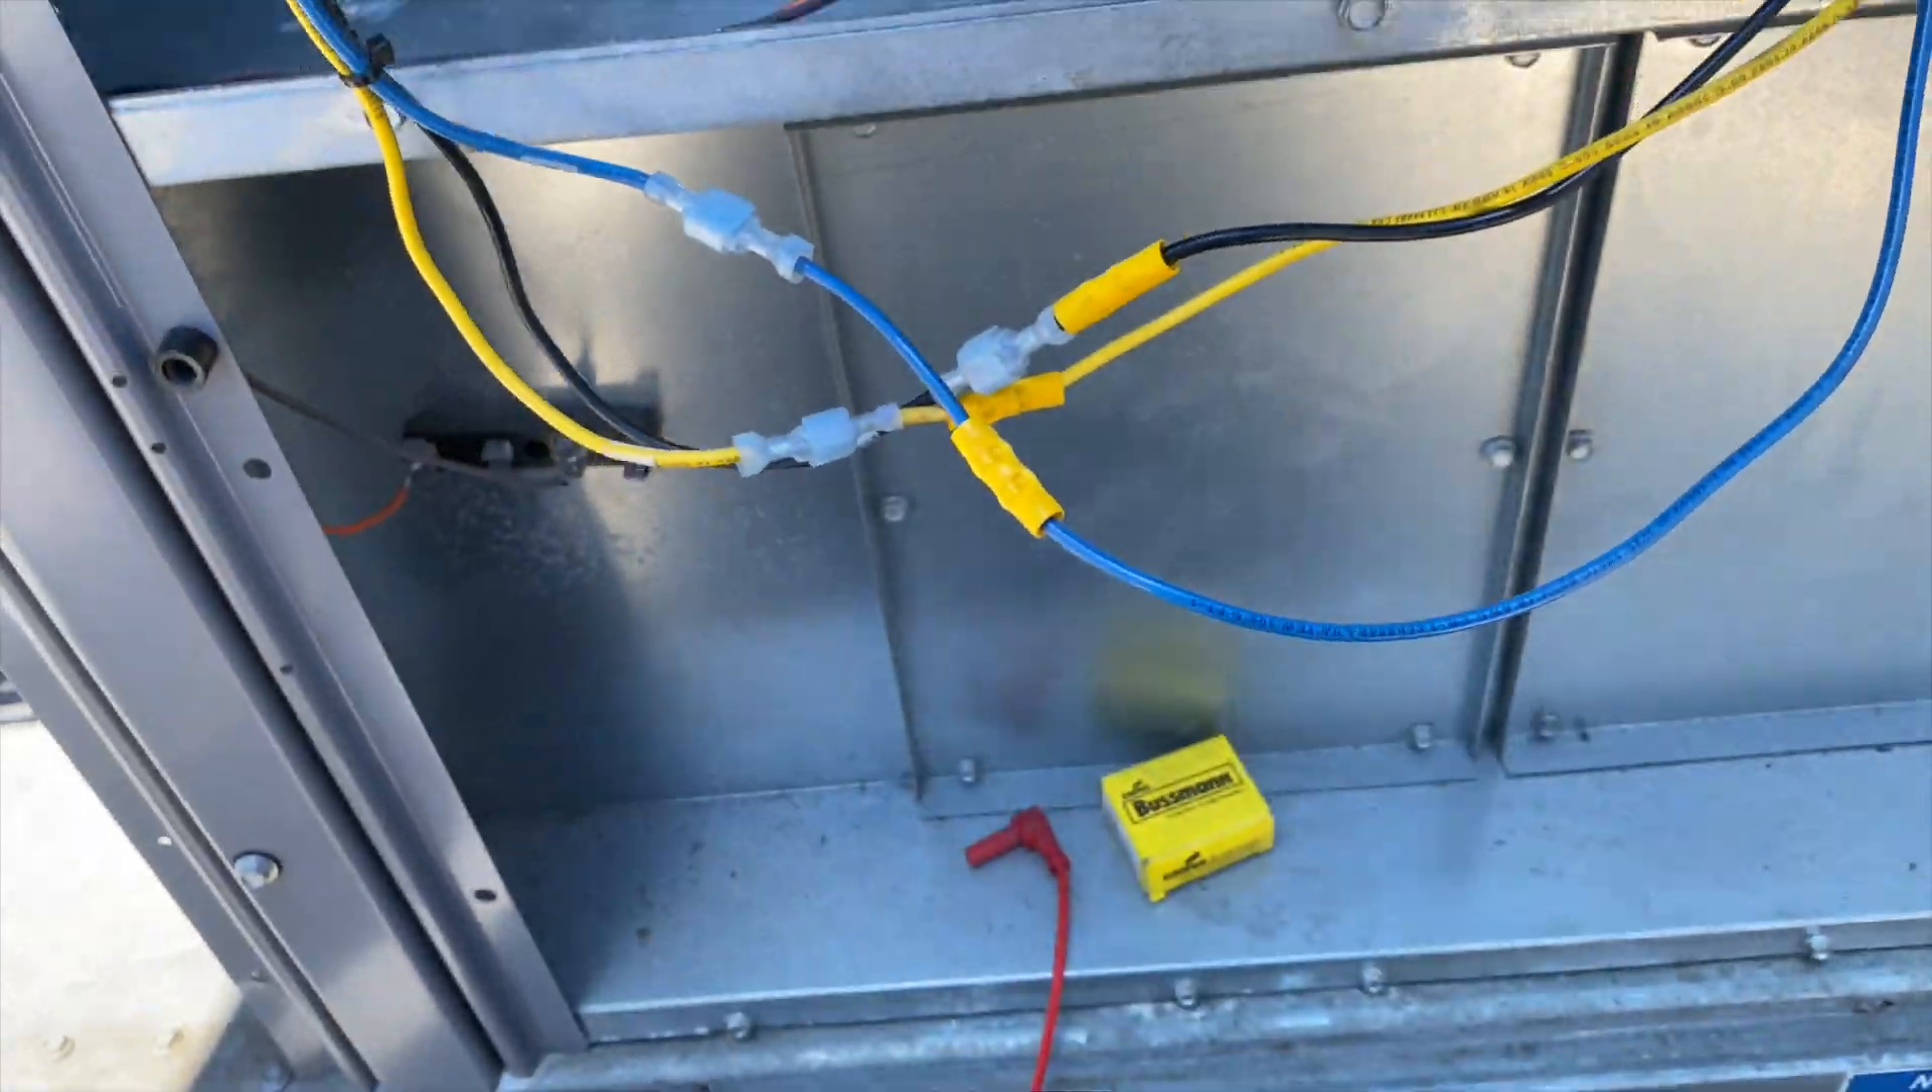Alrighty then so we got our wires all hooked back up just did butt connect.